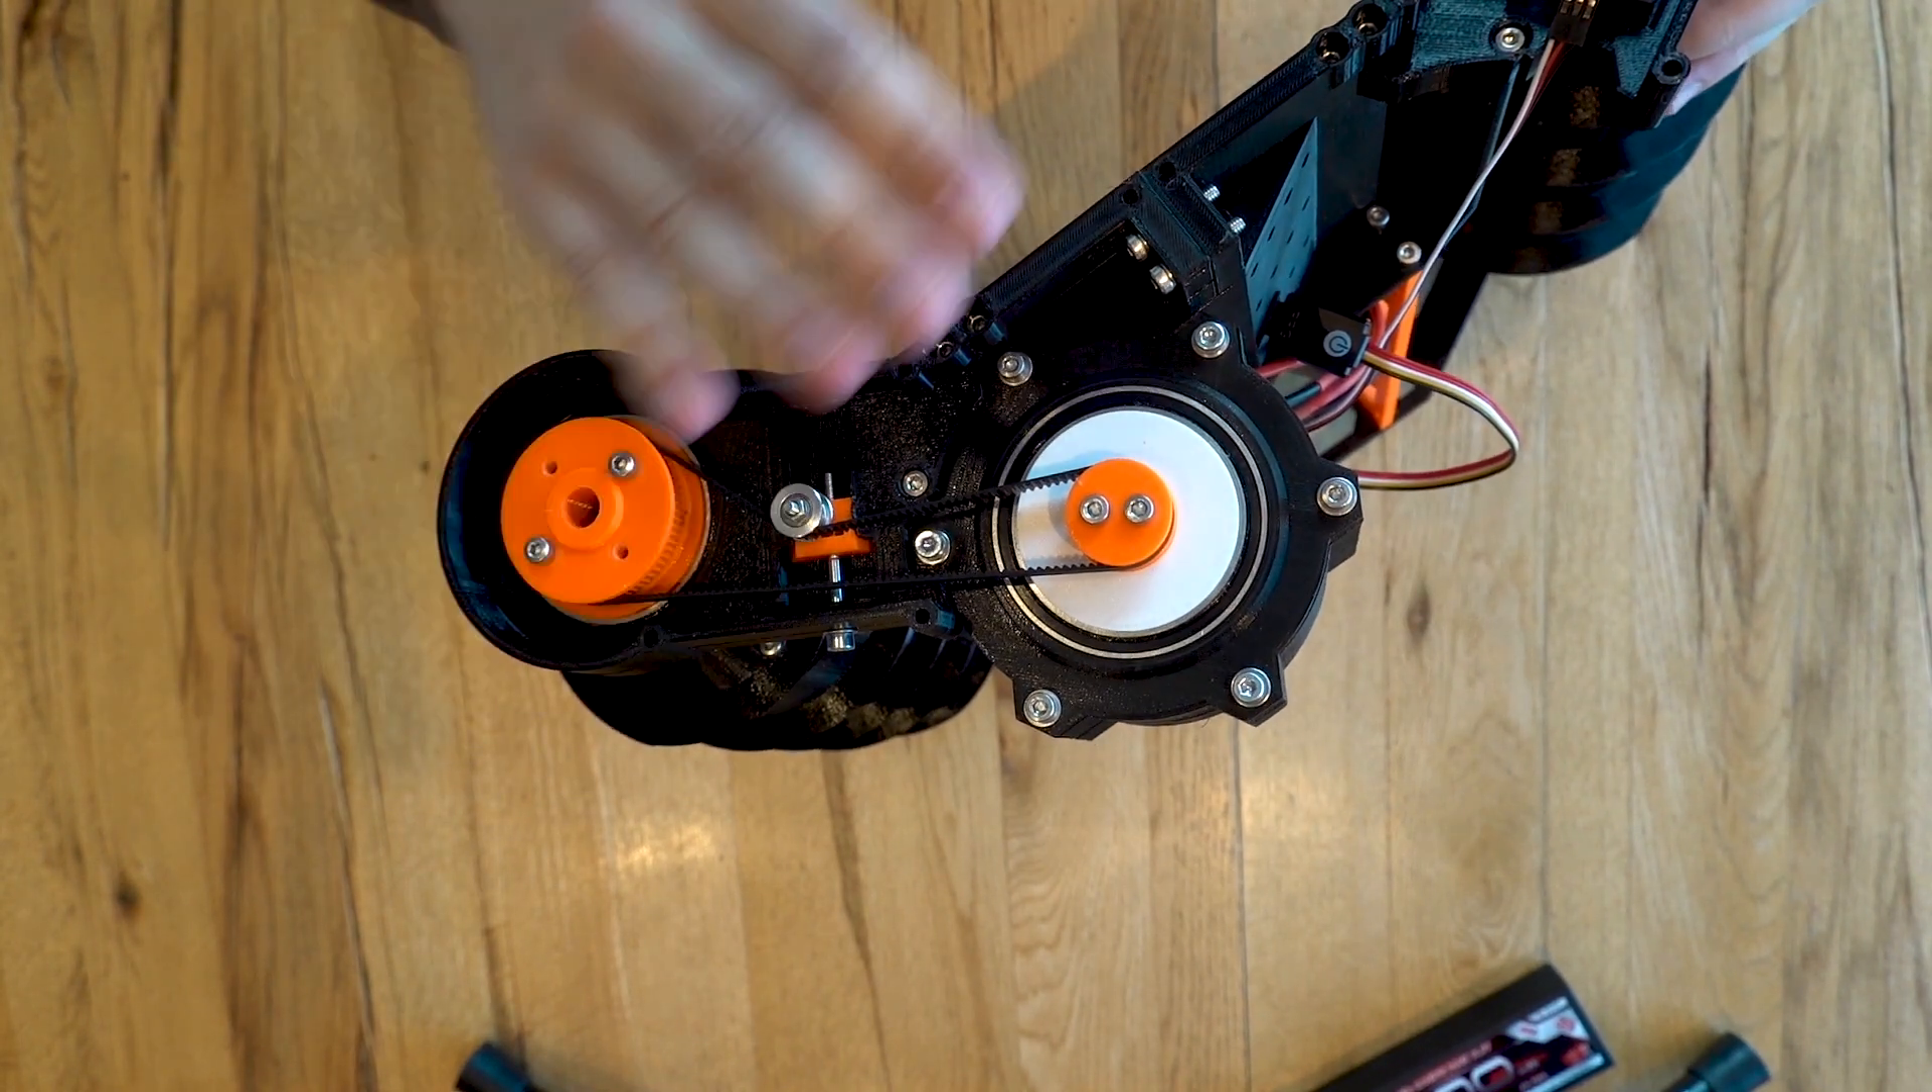So you can see this drive mechanism here. The housing is almost complete. Just the lid is missing.